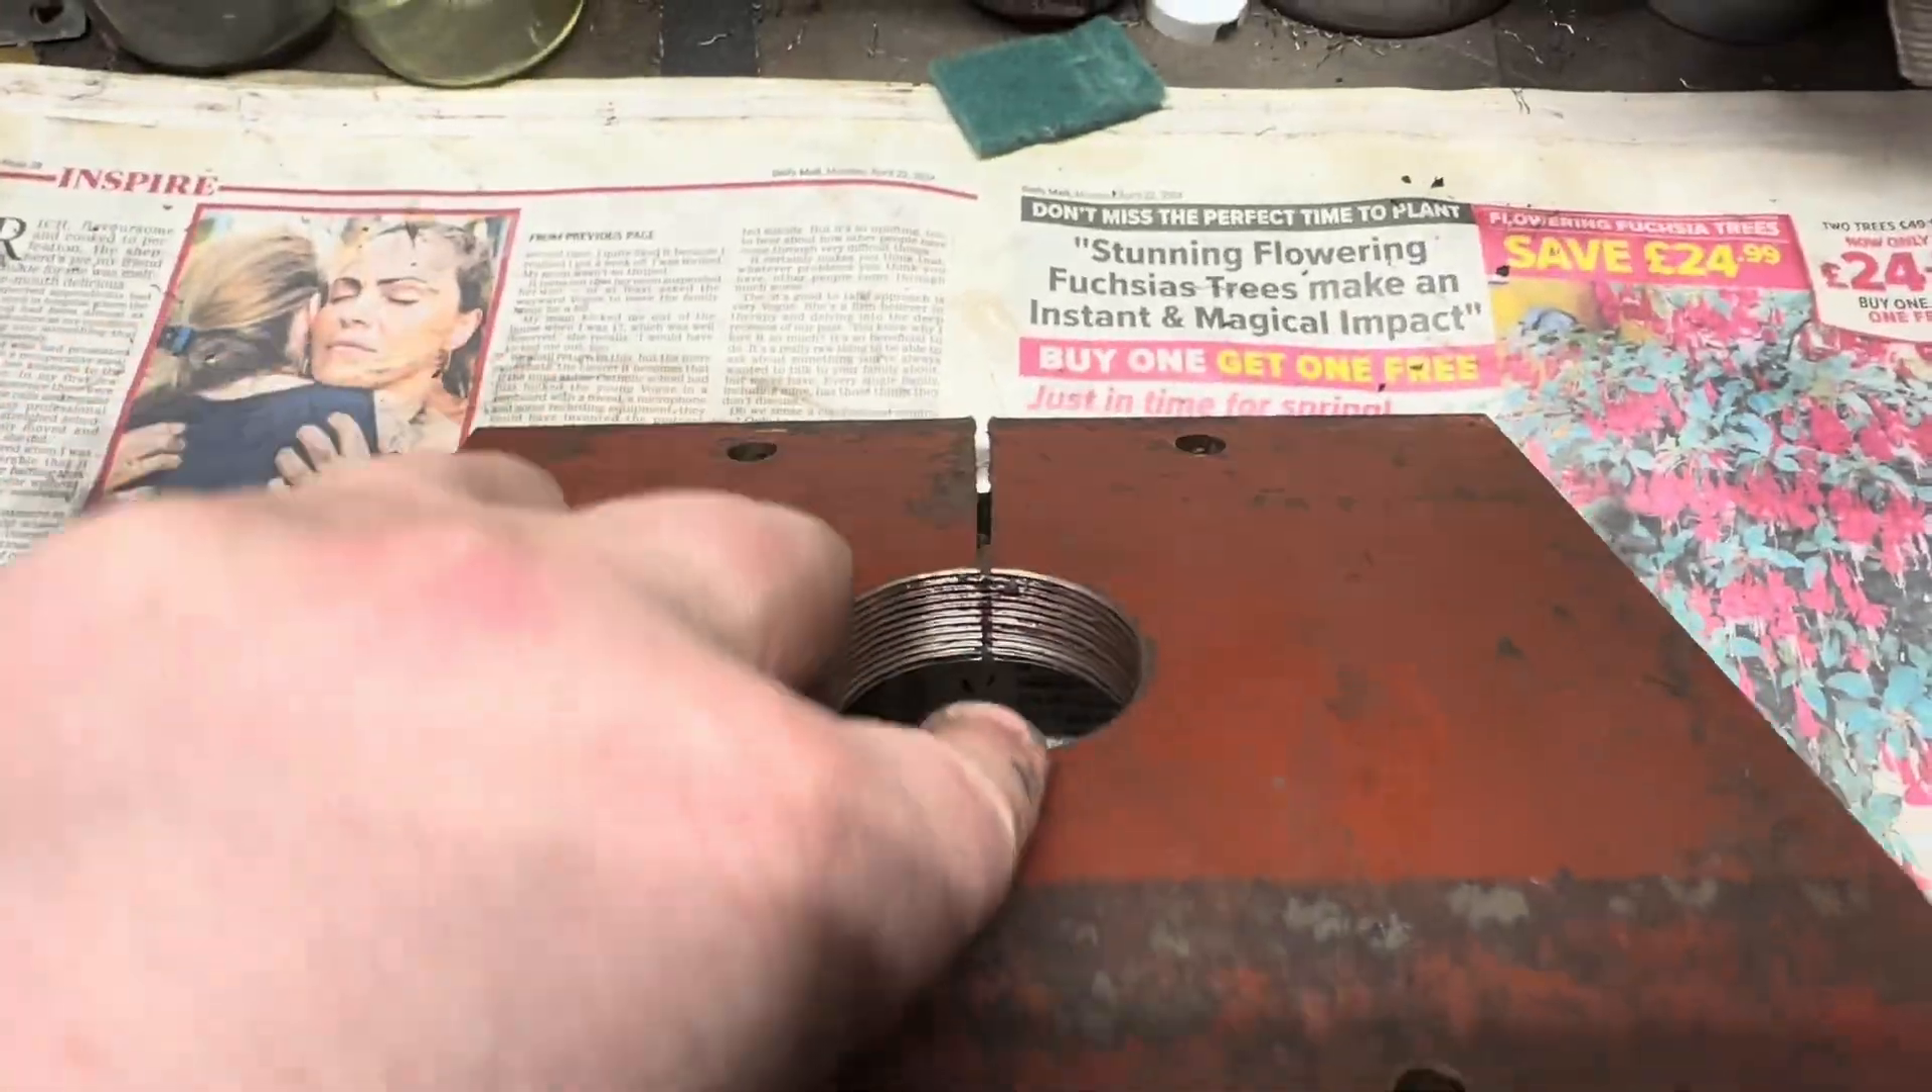Okay, so we have the ram plate off. I've removed the ram. You can see the thread in the middle.